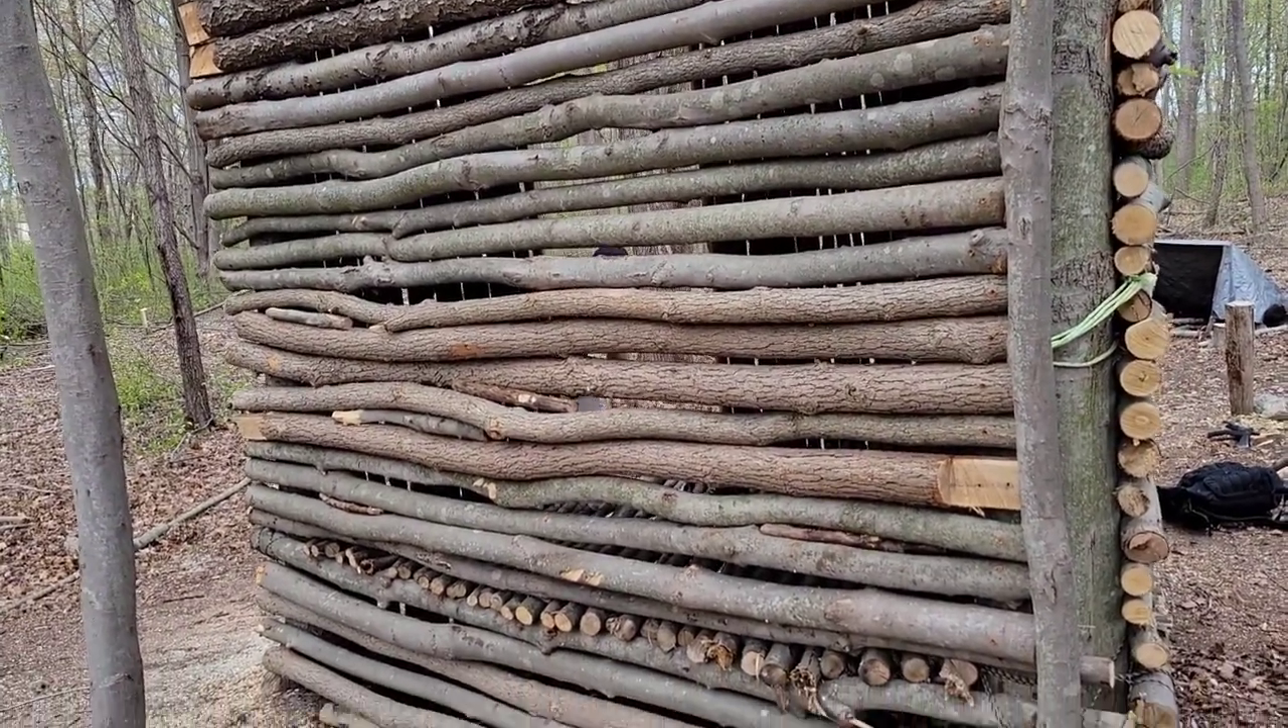There are some gaps in the shelter uh we're gonna try to figure out what we're gonna do for the gaps.